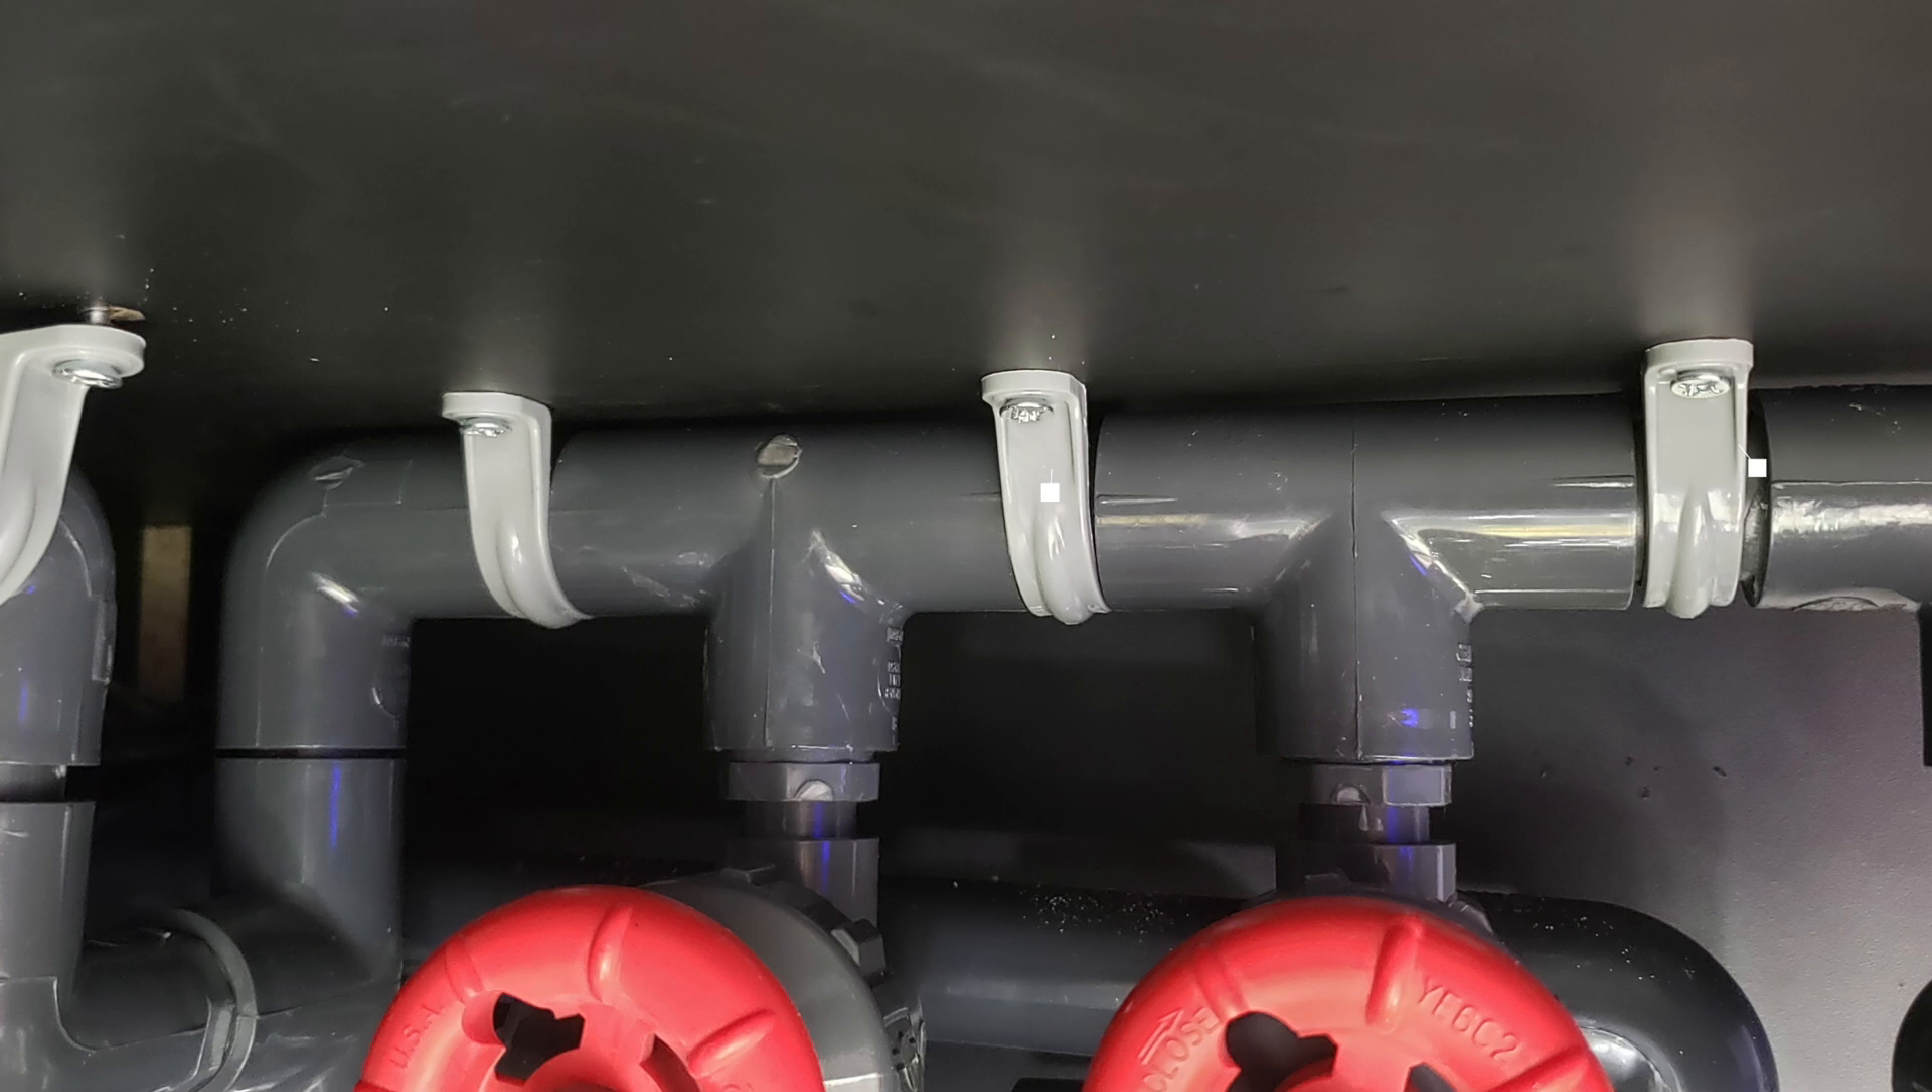And the bracket actually fits nicely in between the two T-fittings And the two outside 90 degree joints Or elbows.